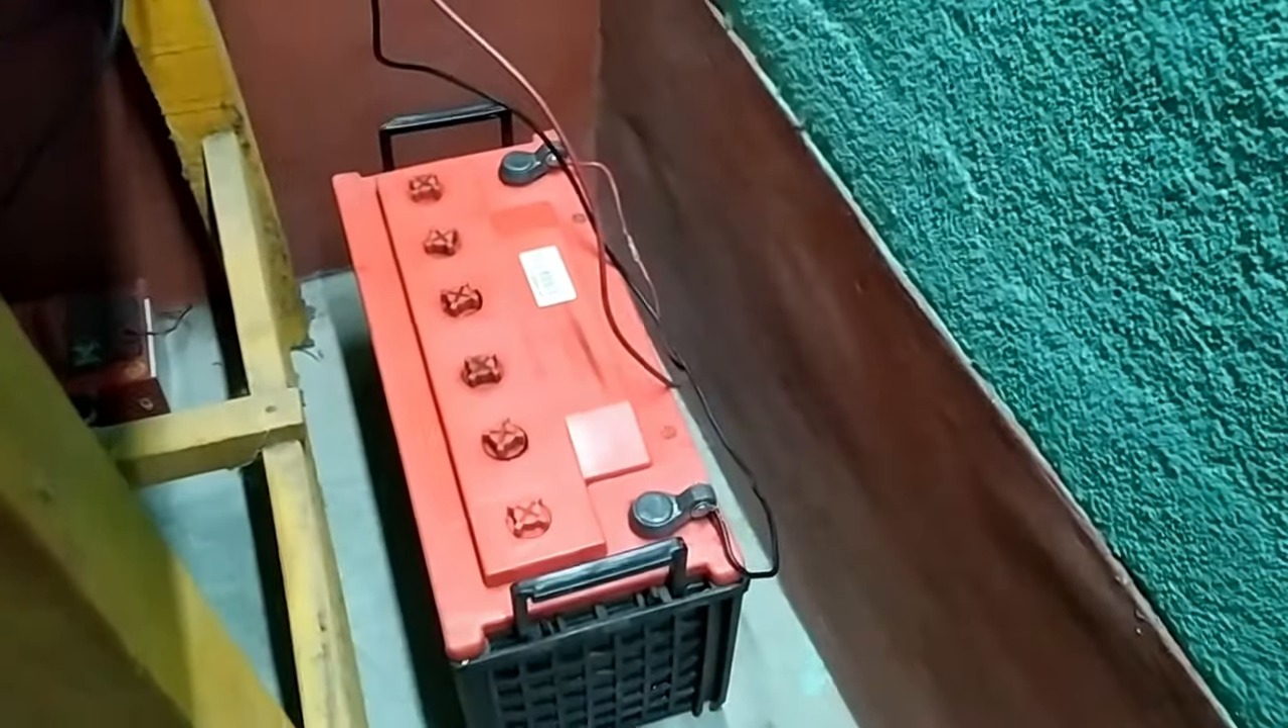यह बेटरी इस जगा पर मैंने फिटिंग कर दिया इसको।